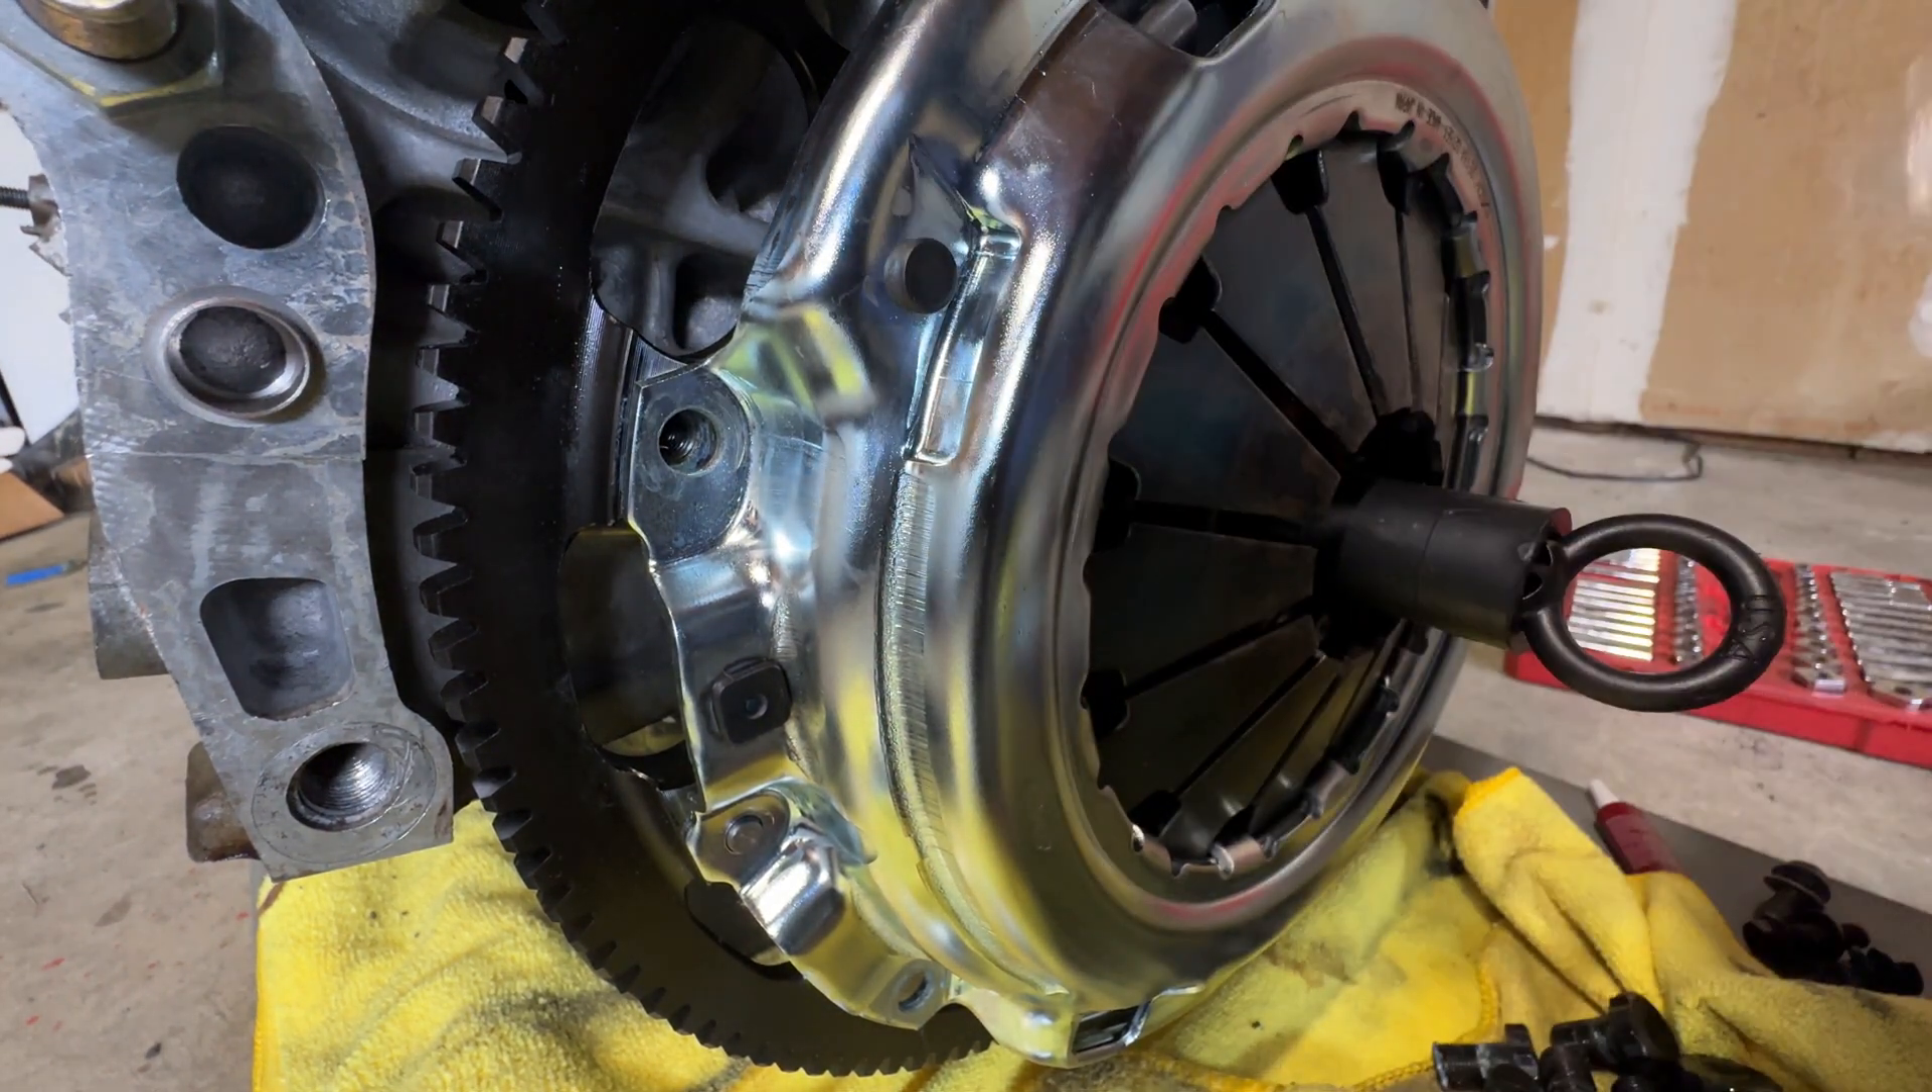I've got the freaking pressure plate on.